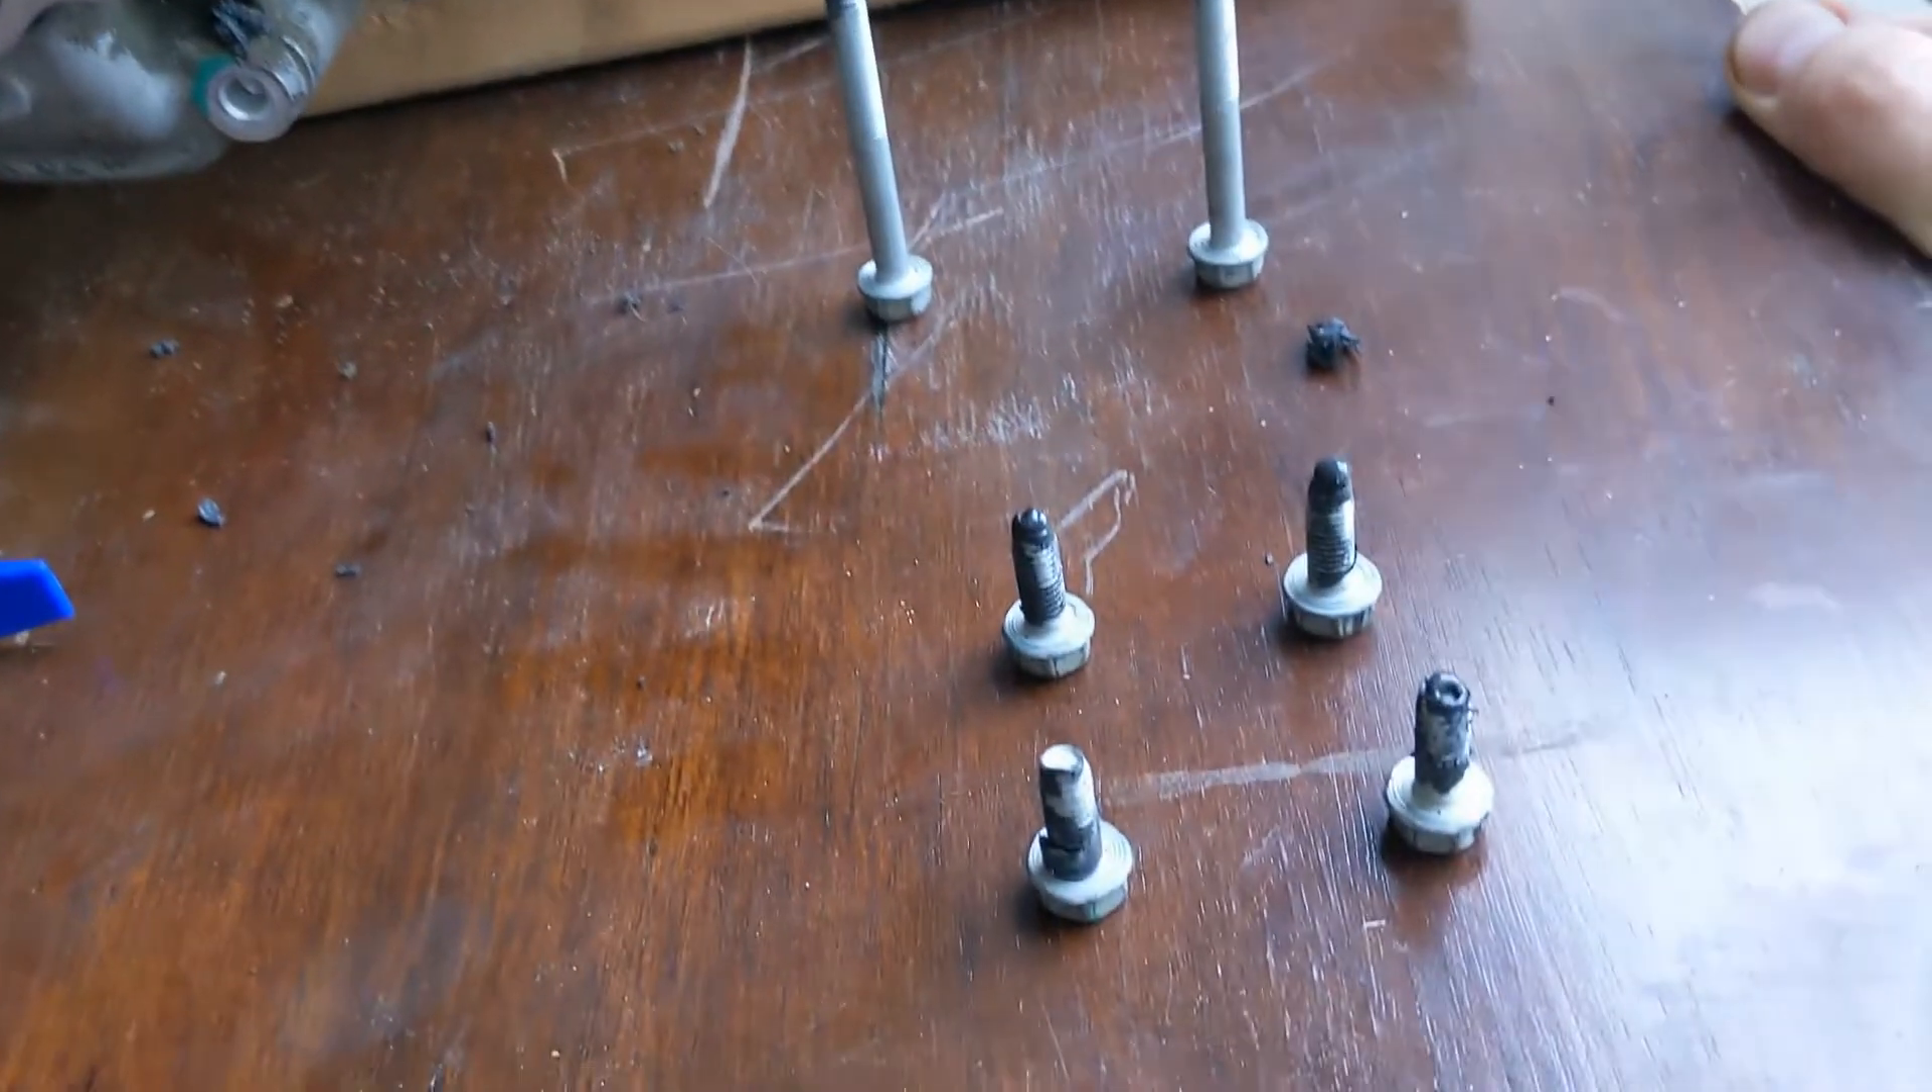The bolts are out the two long bolts are at the bottom the short ones at the top.